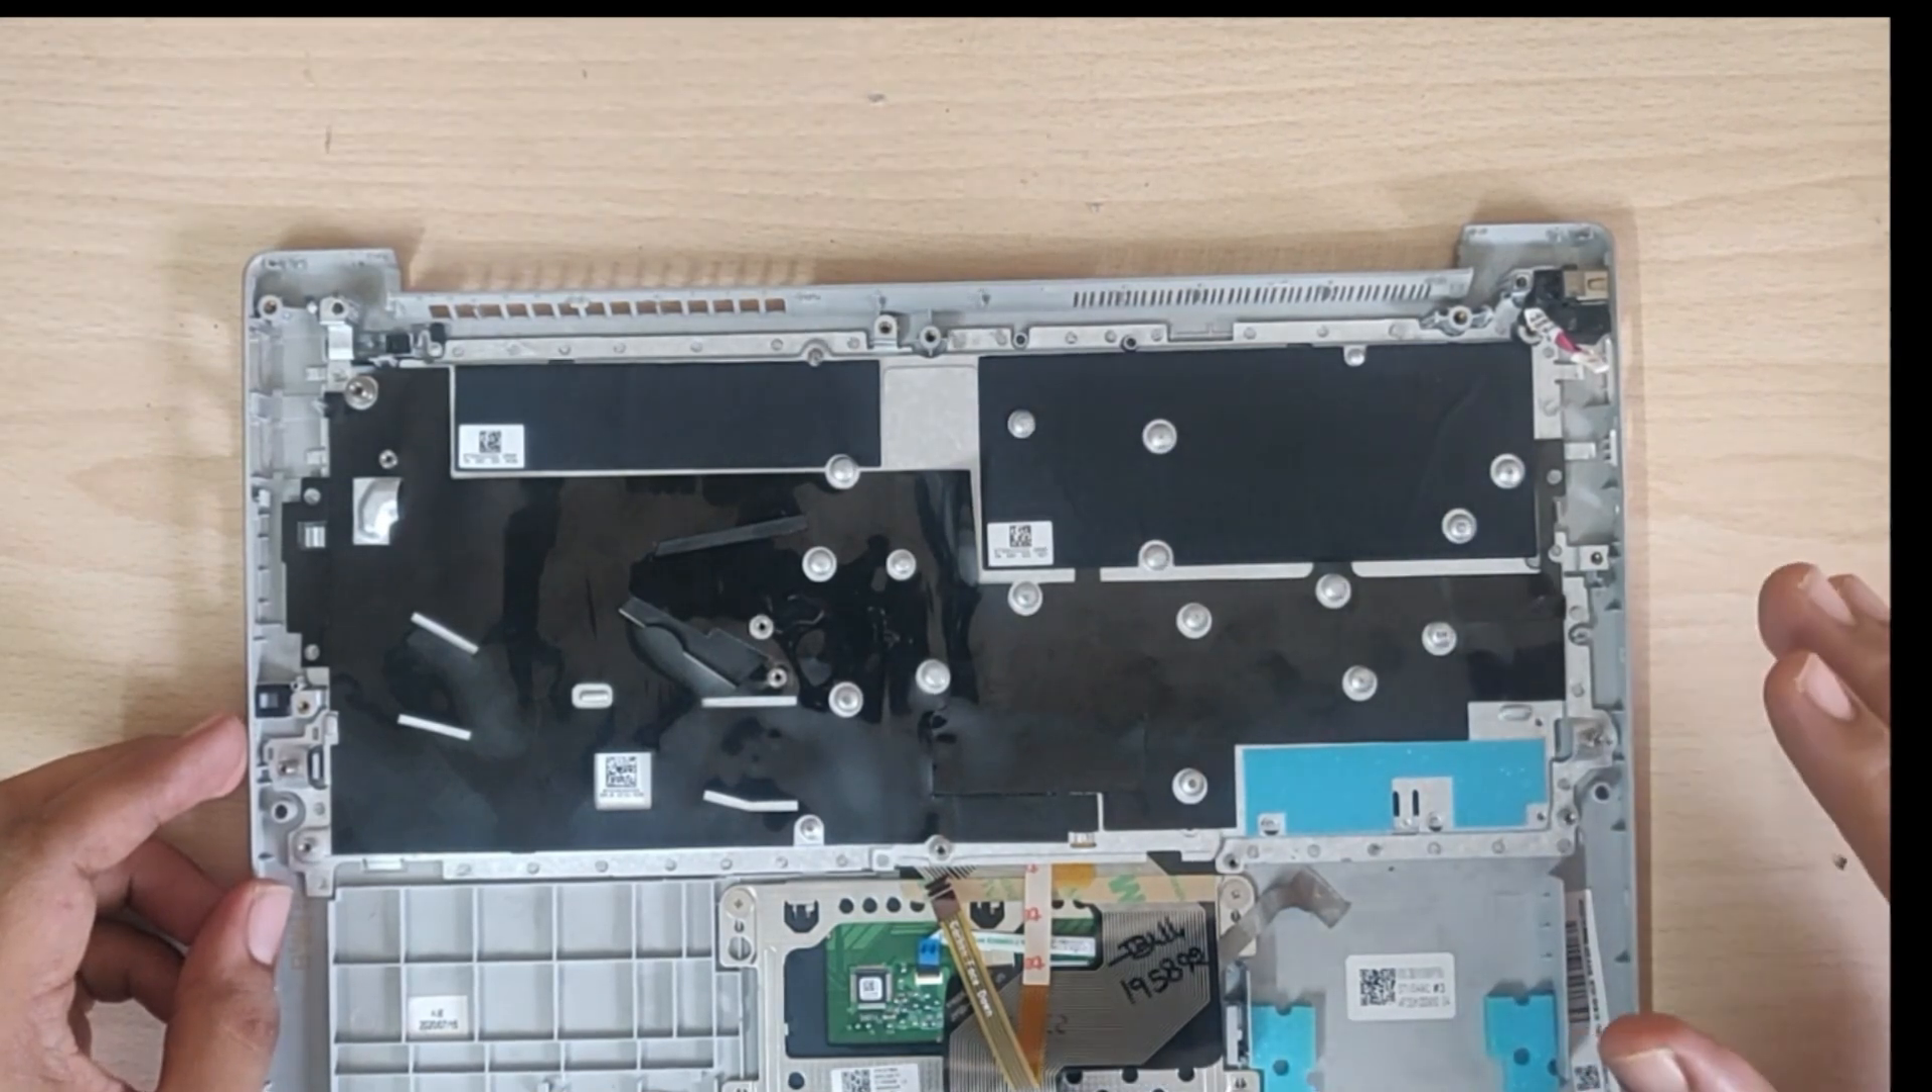So then after that I place the plastic sheets back onto the aluminum sheet. After this the replacing part of the keyboard is over.